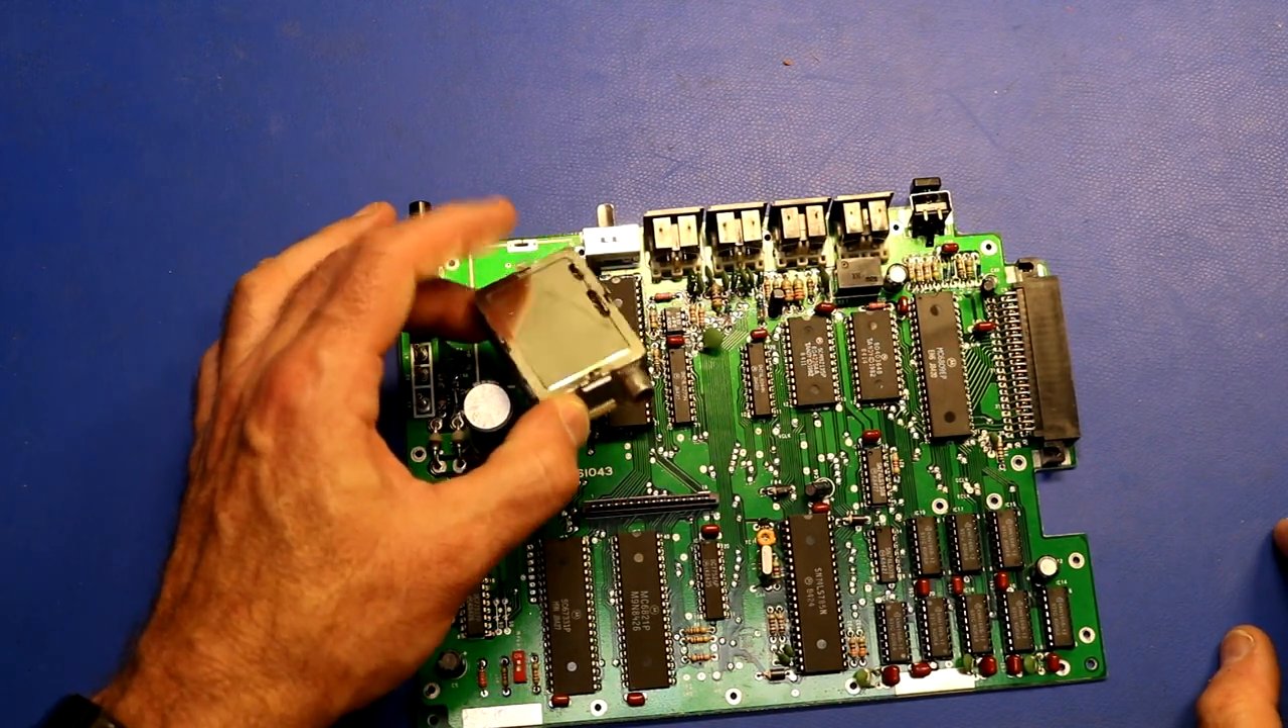Okay here is the board with the RF modulator removed.